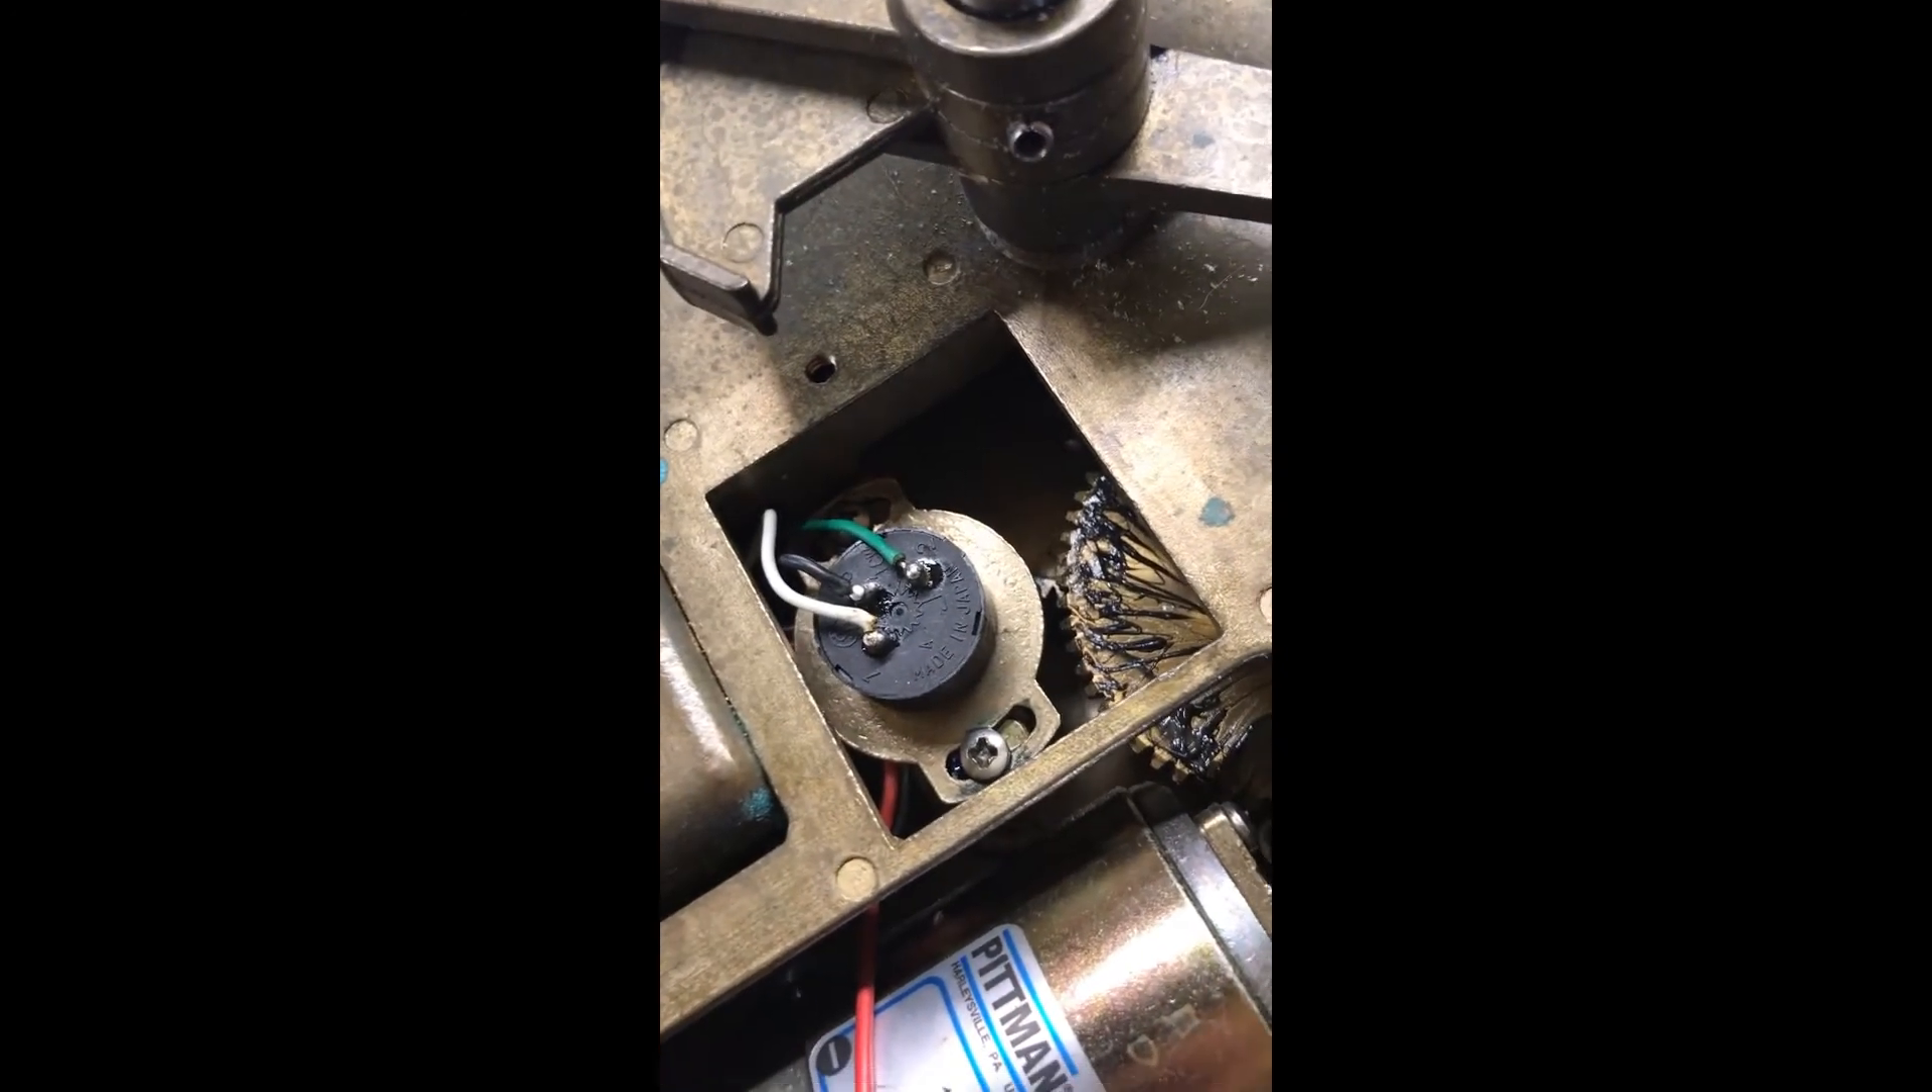Okay so there's the wires nicely soldered back onto the potentiometer.